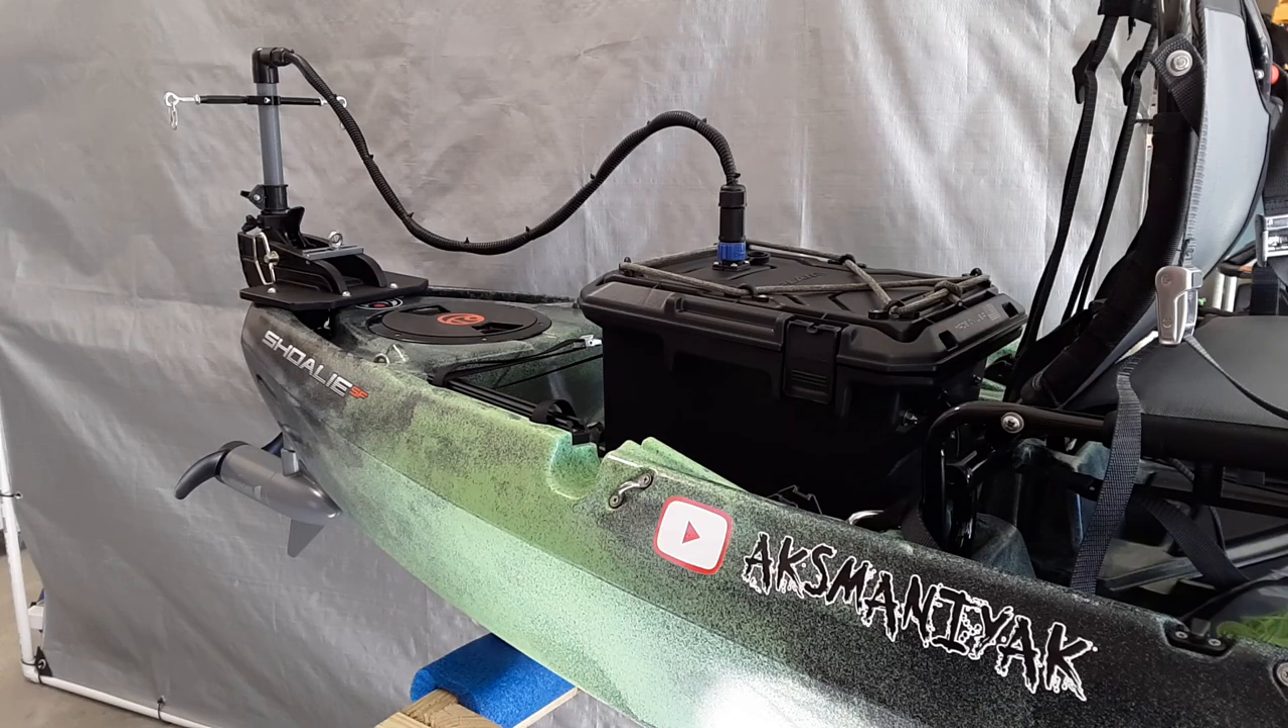I have the battery box installed in the rear section the kayak and the trolling motor wiring is connected to it.